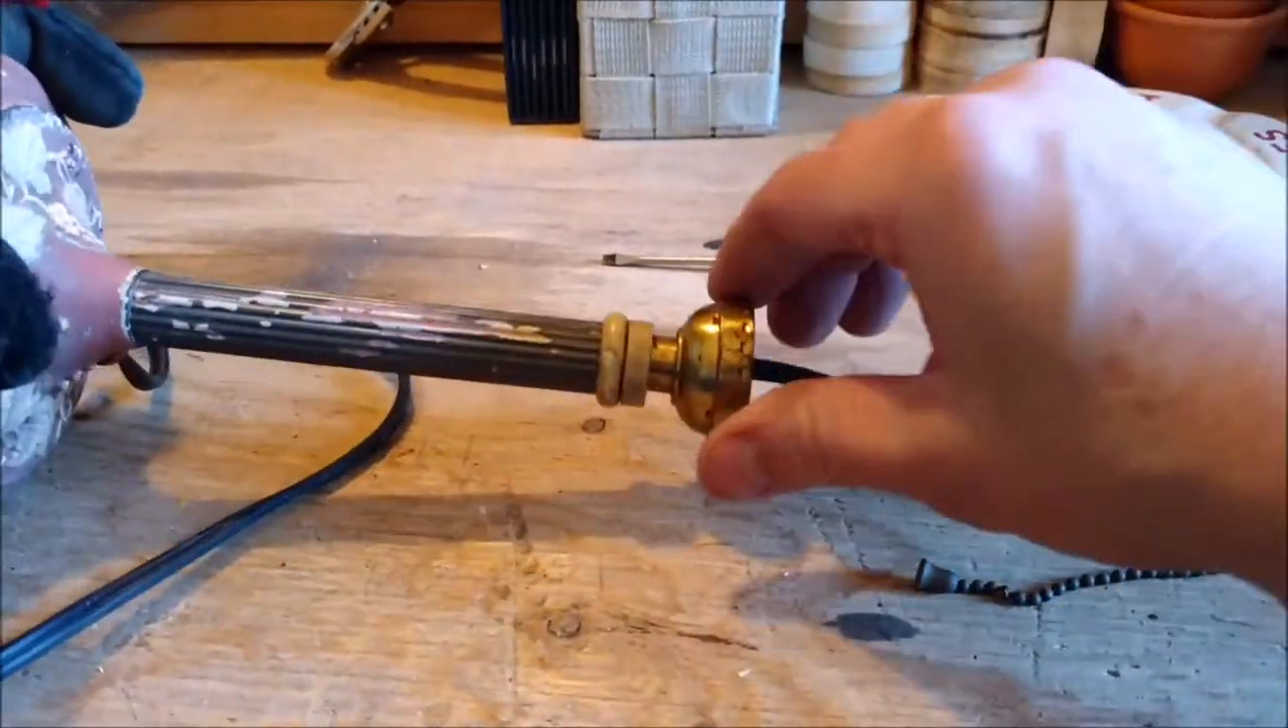So, we have the base of the, base of the socket on.